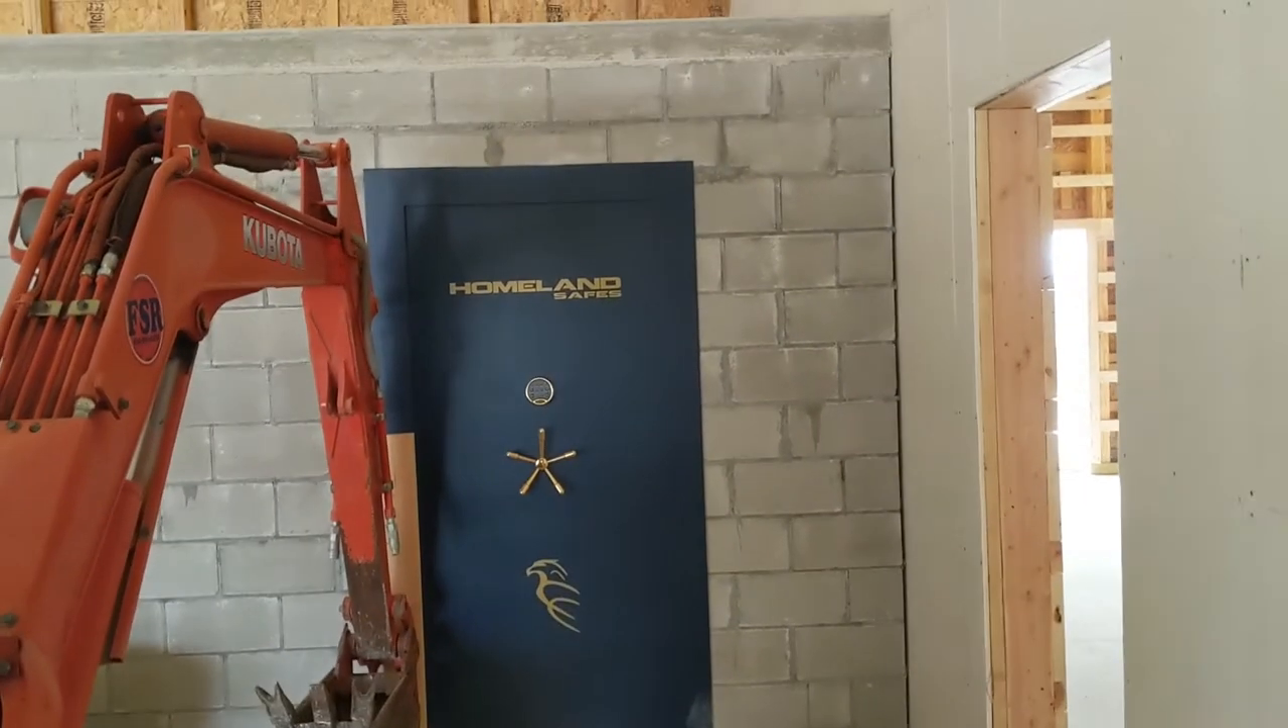Okay, the door is in now. I just got to find out the combination, open it, and then bolt it in.